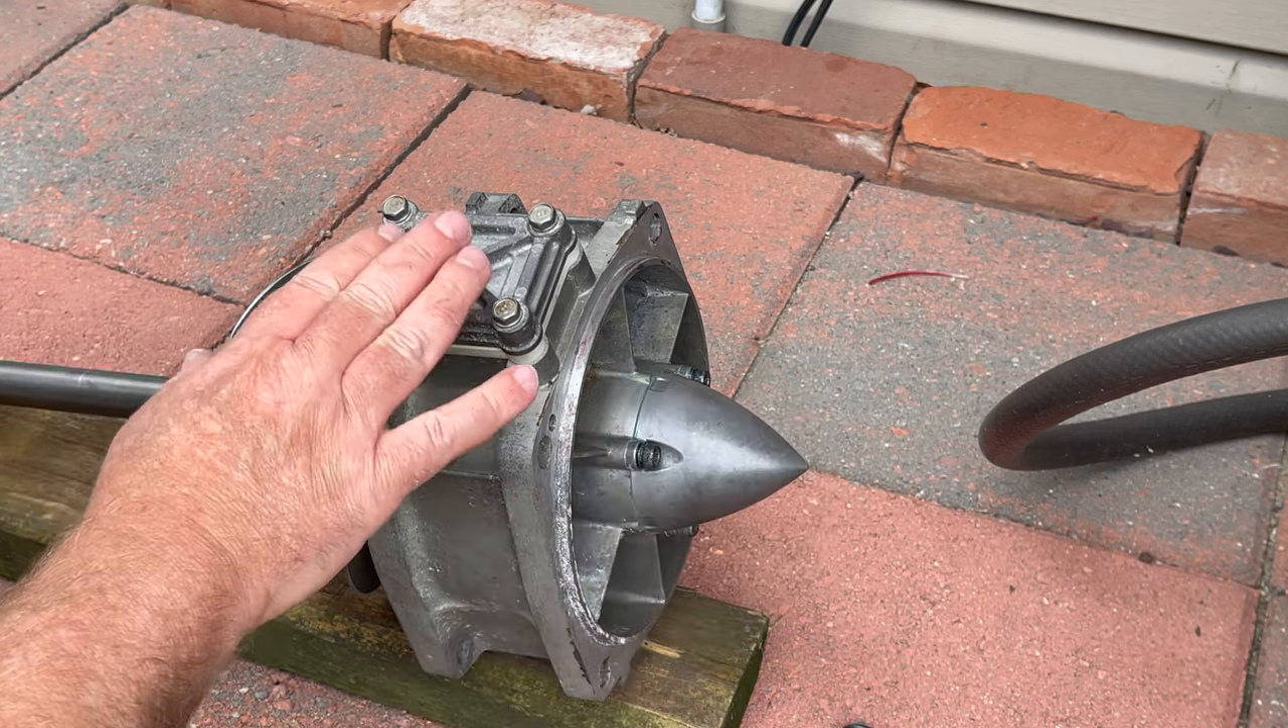All right. So, we got the cone installed, bolts are tight, thread sealant.